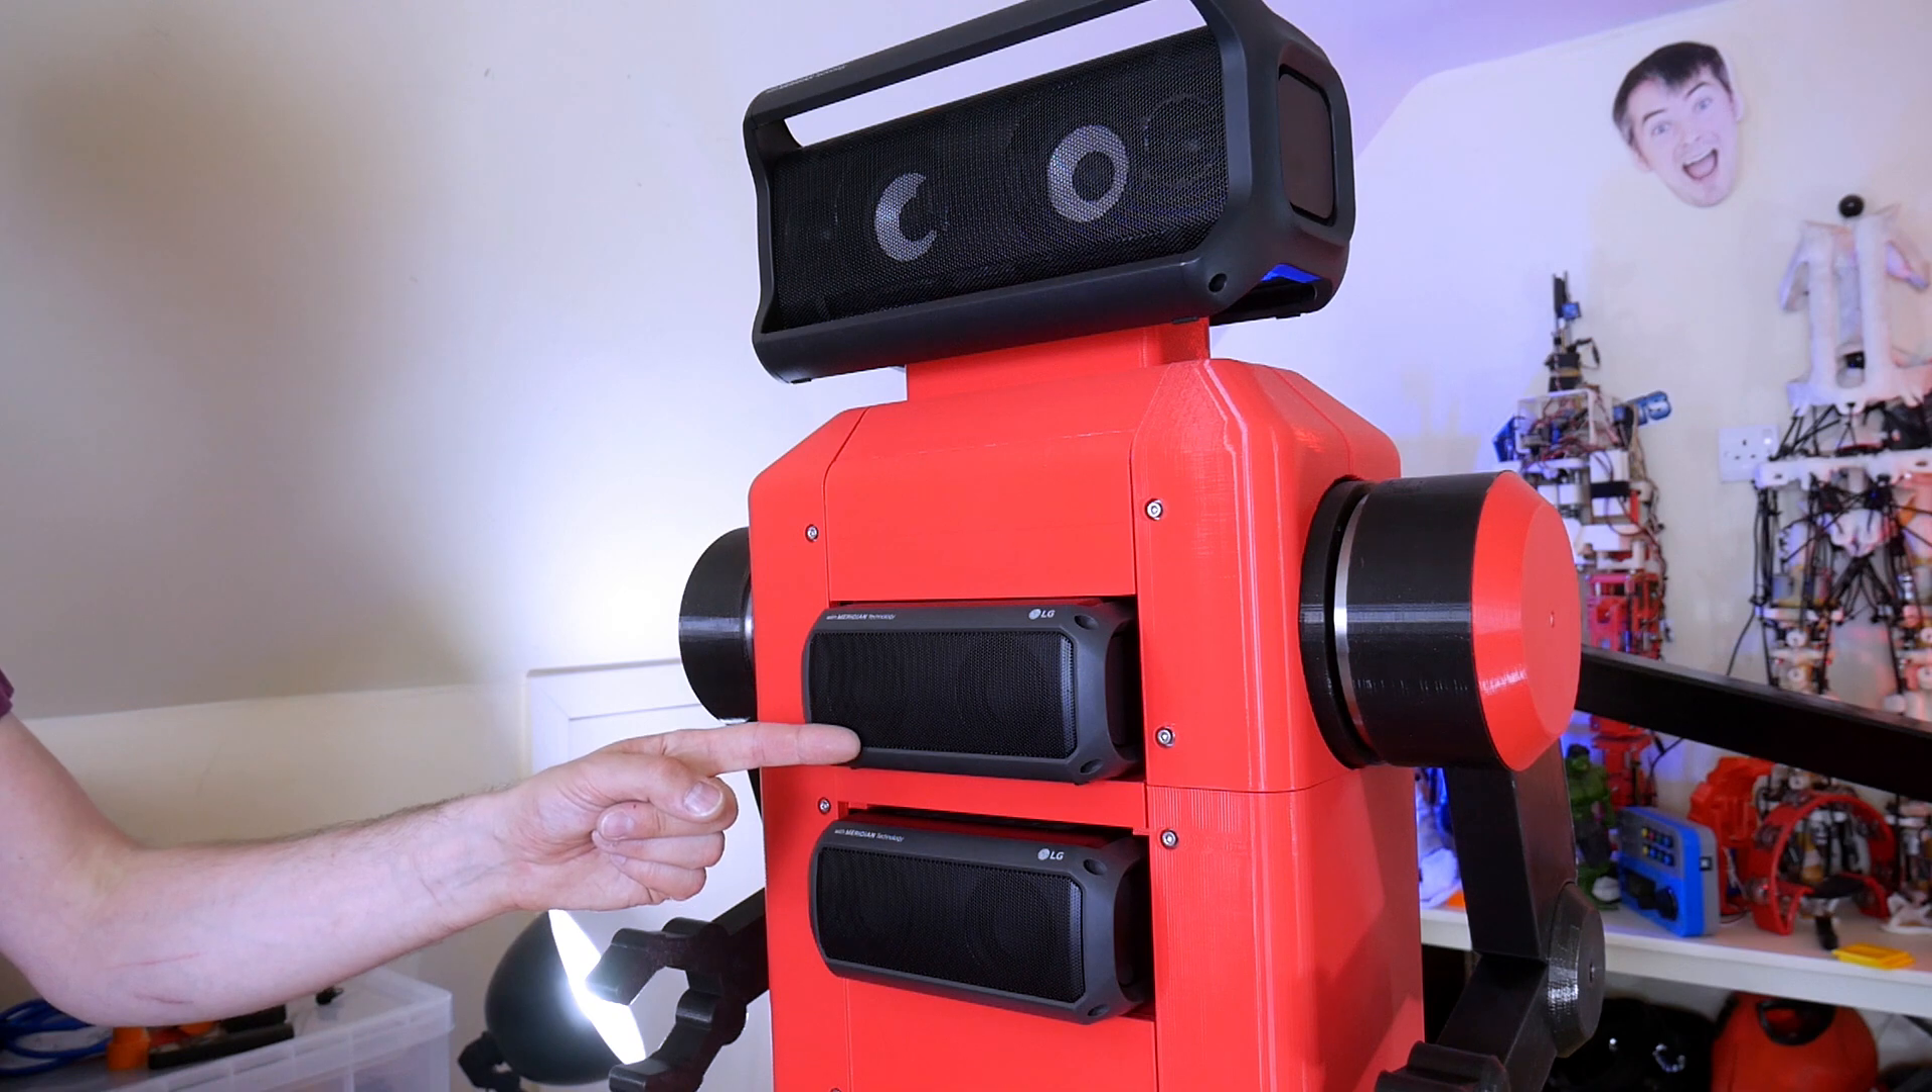And I've also fitted two LG XBoom PK3 speakers in its chest there.